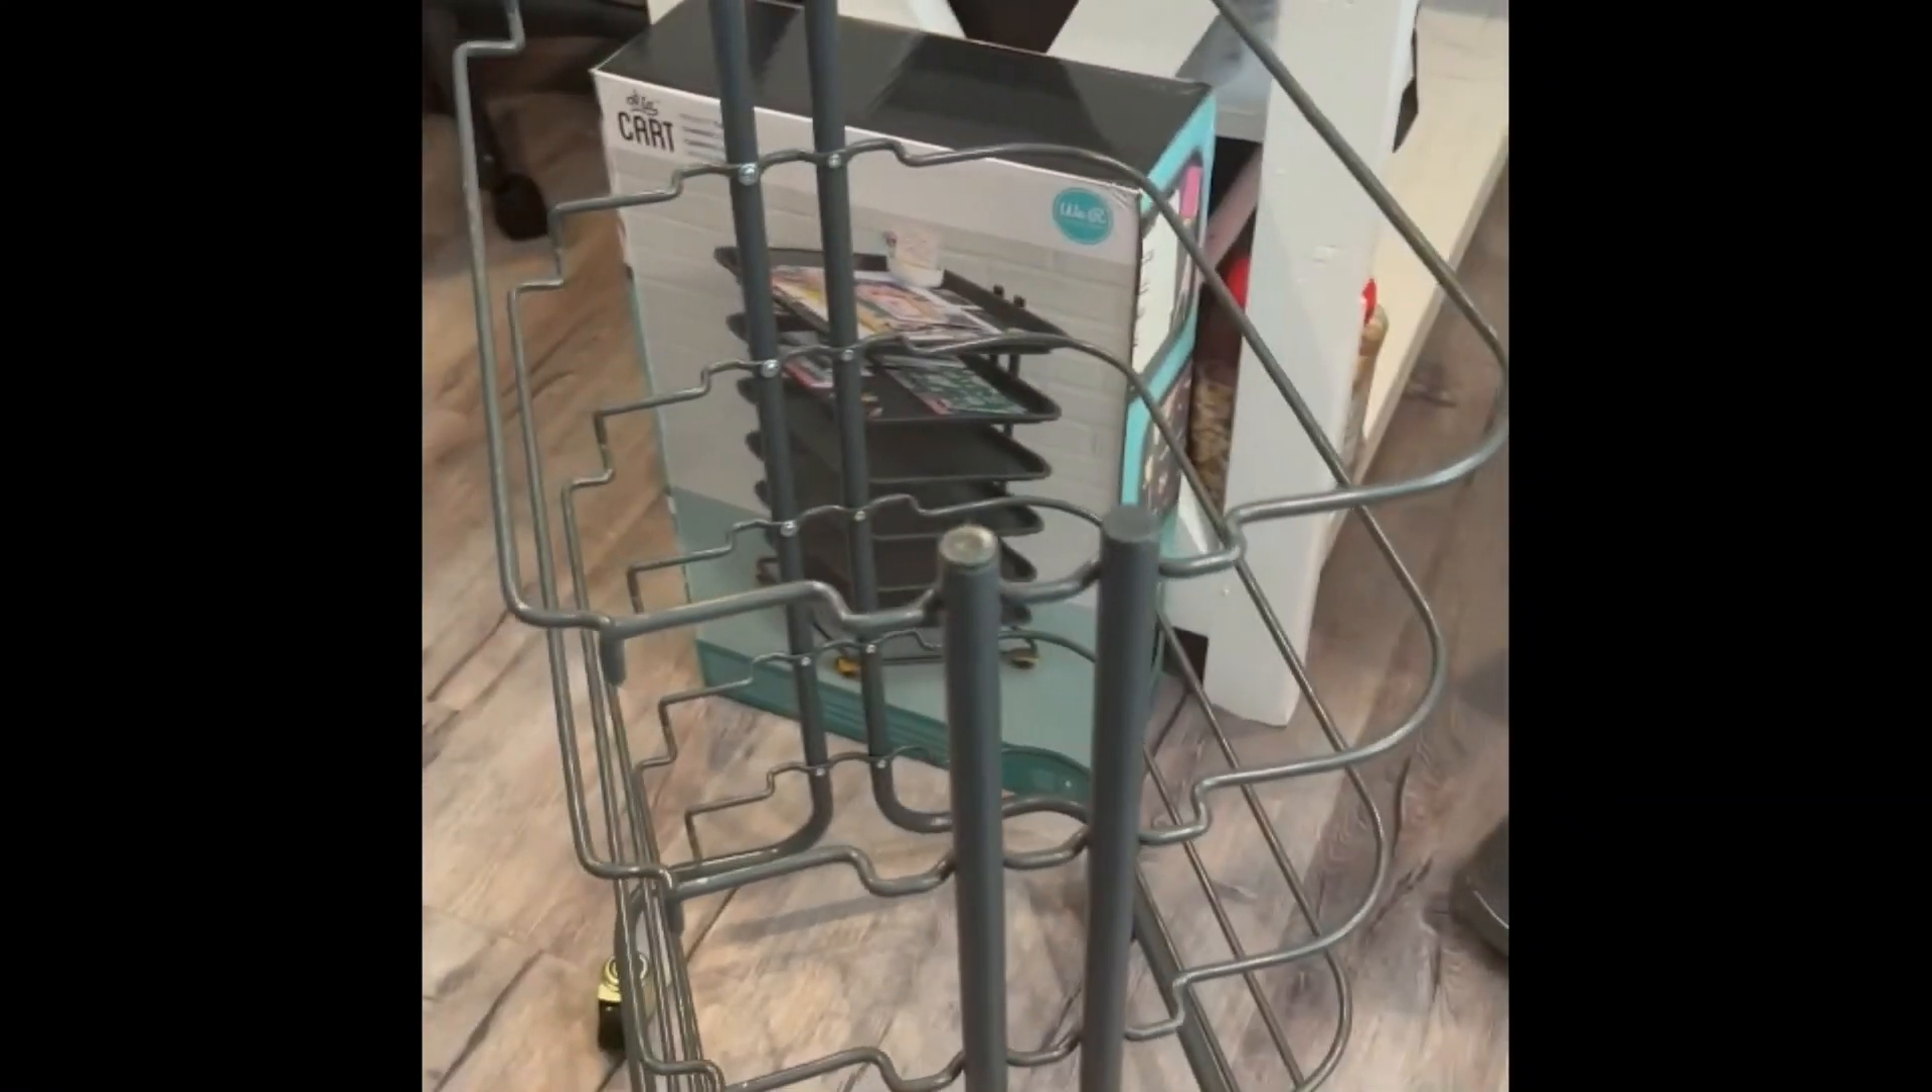And we are about to put the trays on.